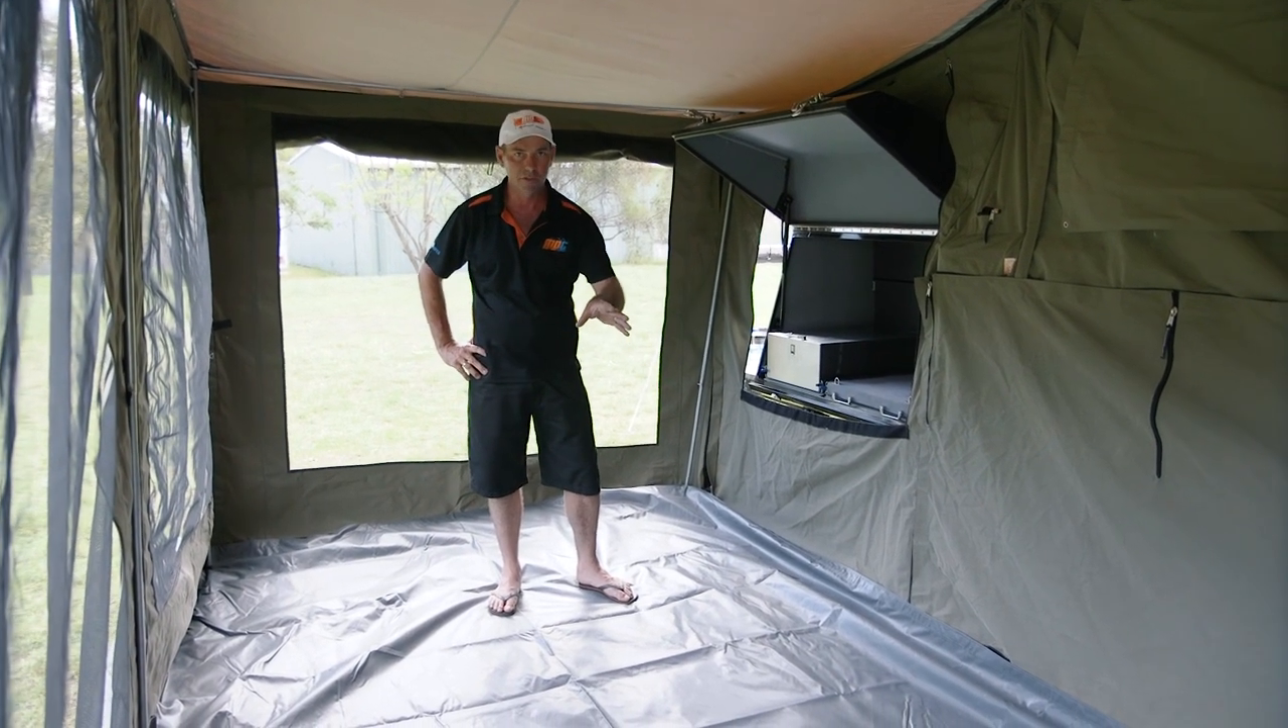There's your PVC floor in and done.